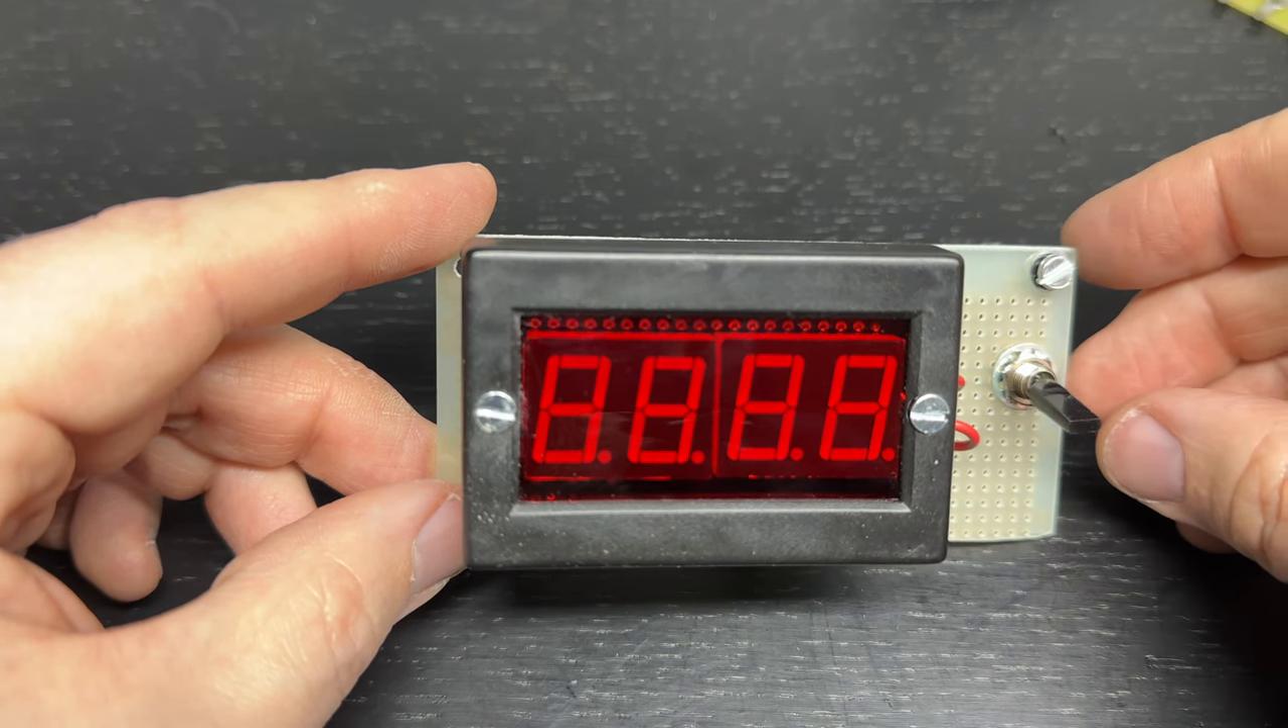So, die Displayeinheit ist auf der Platine montiert.